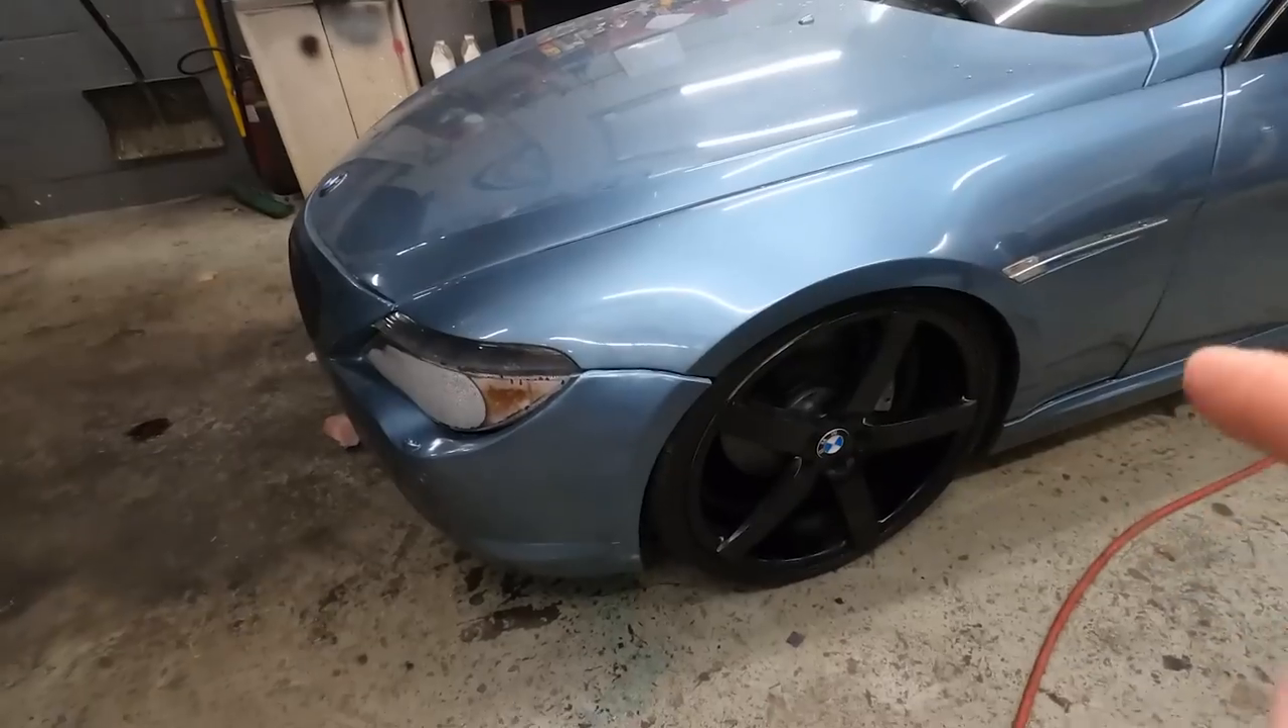You'll see that we put the center caps back on.